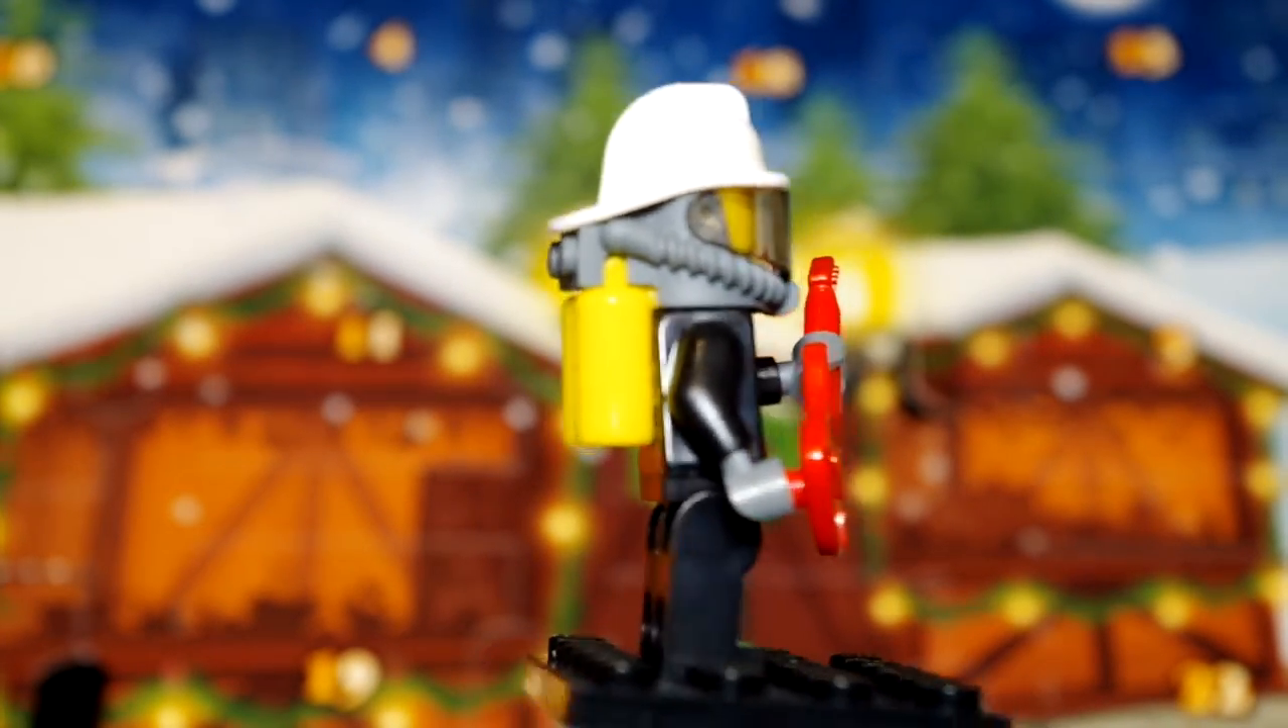This fits together really well. So the grey piece for the the mouthpiece actually clips onto the top of the back piece and then the helmet fits nicely on top of that and snugly with the visor as well.